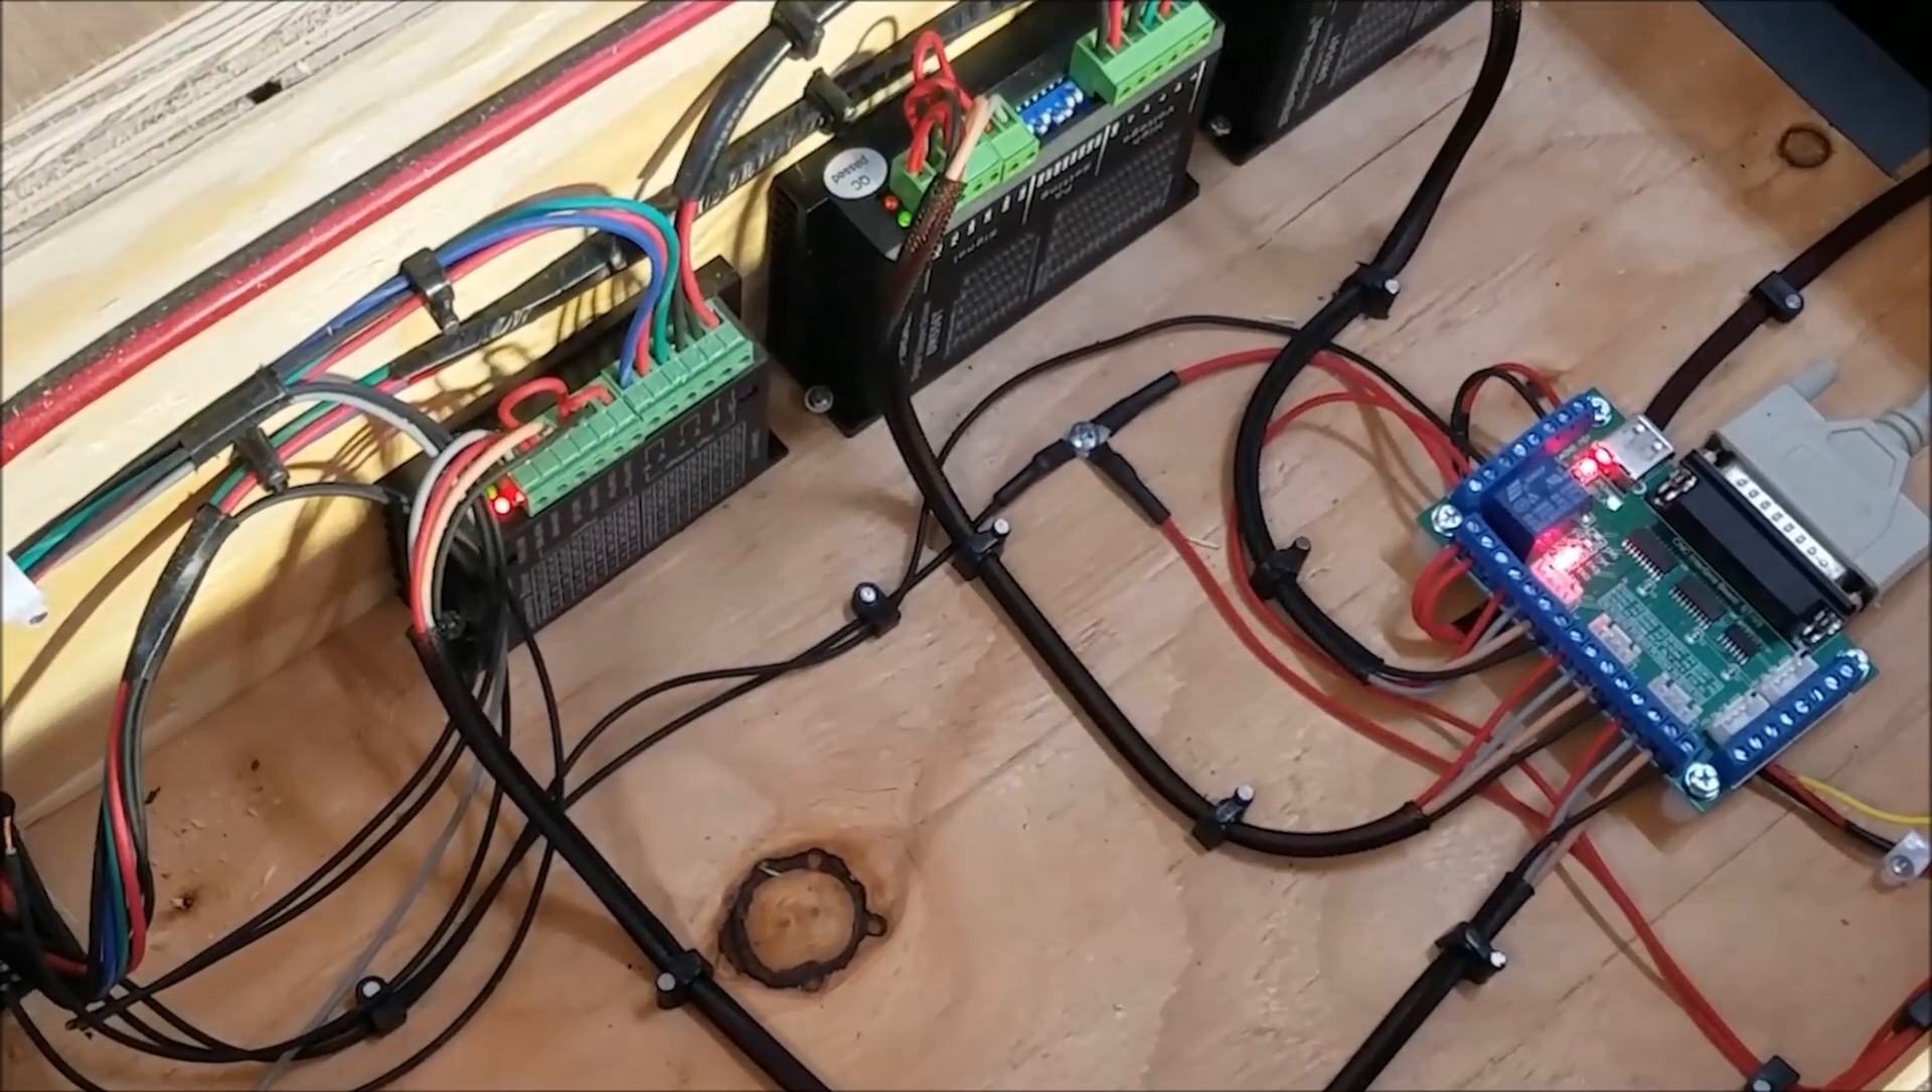All right, new drives are installed.